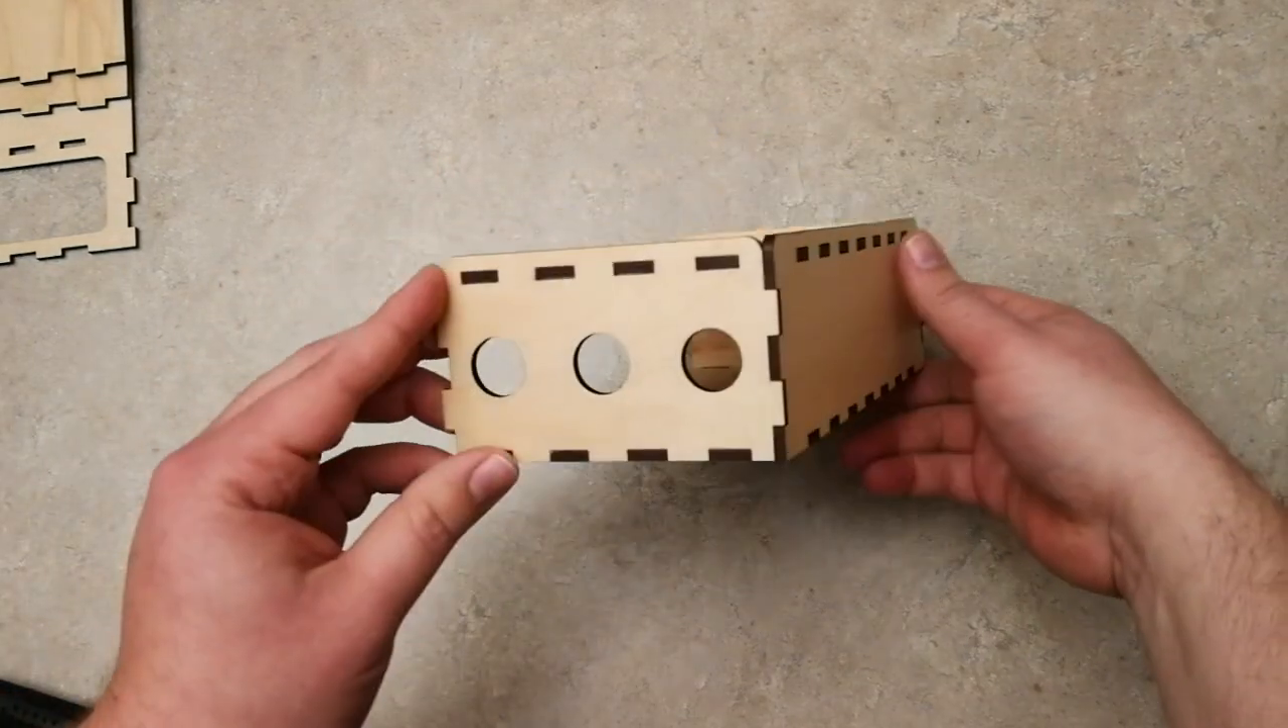So as you guys can see, I've got the entire front of the box assembled.